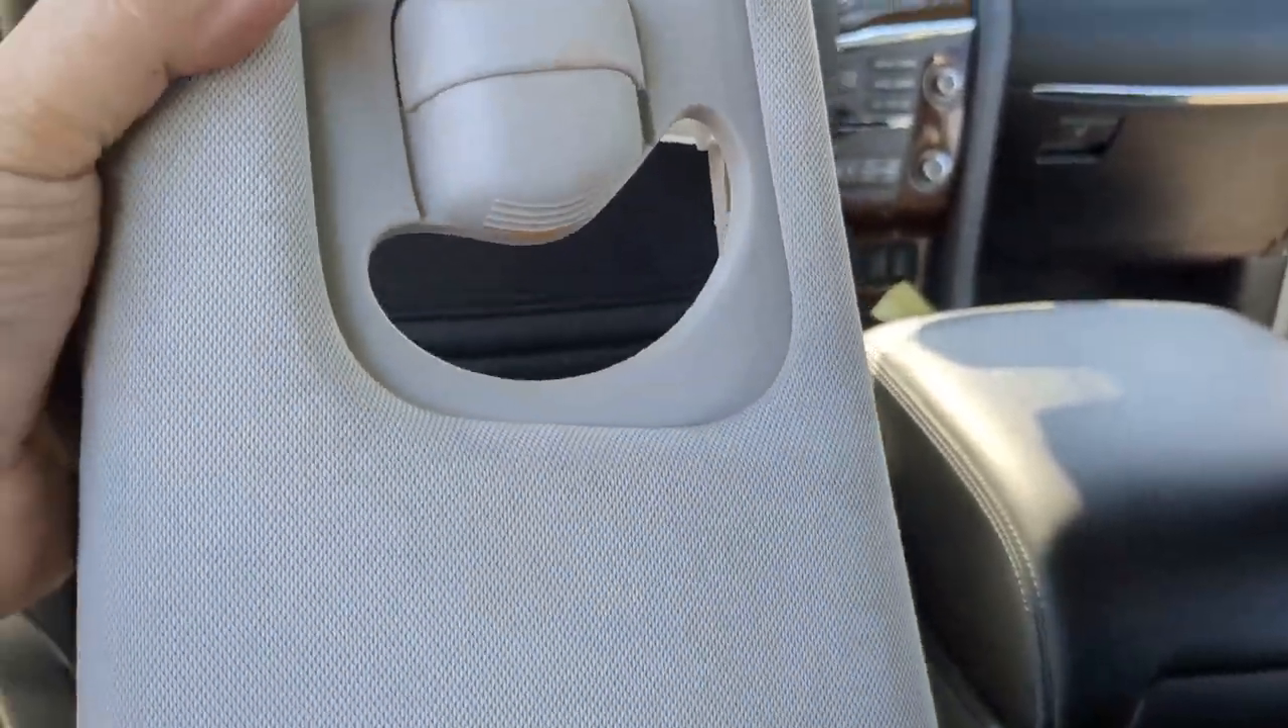And now you have the panel completely removed.